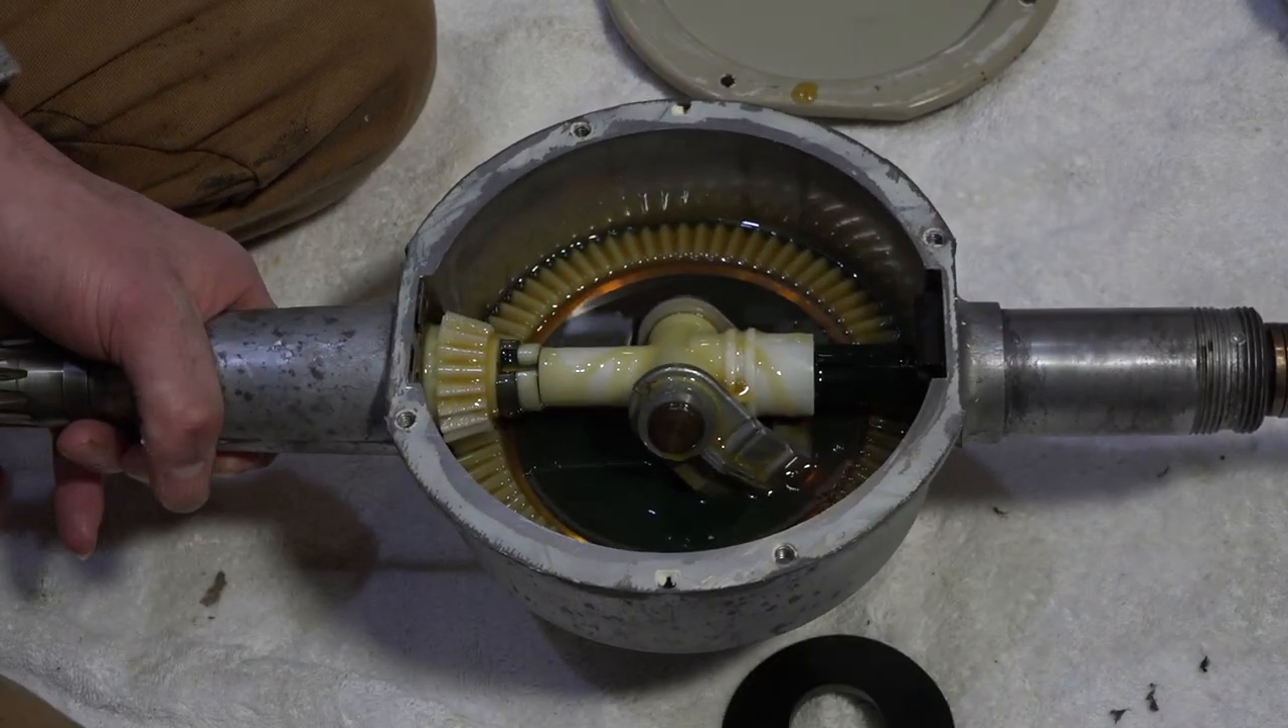So the last step we have is just to put the cover back on and then we have ourselves a freshly rebuilt orbital transmission.